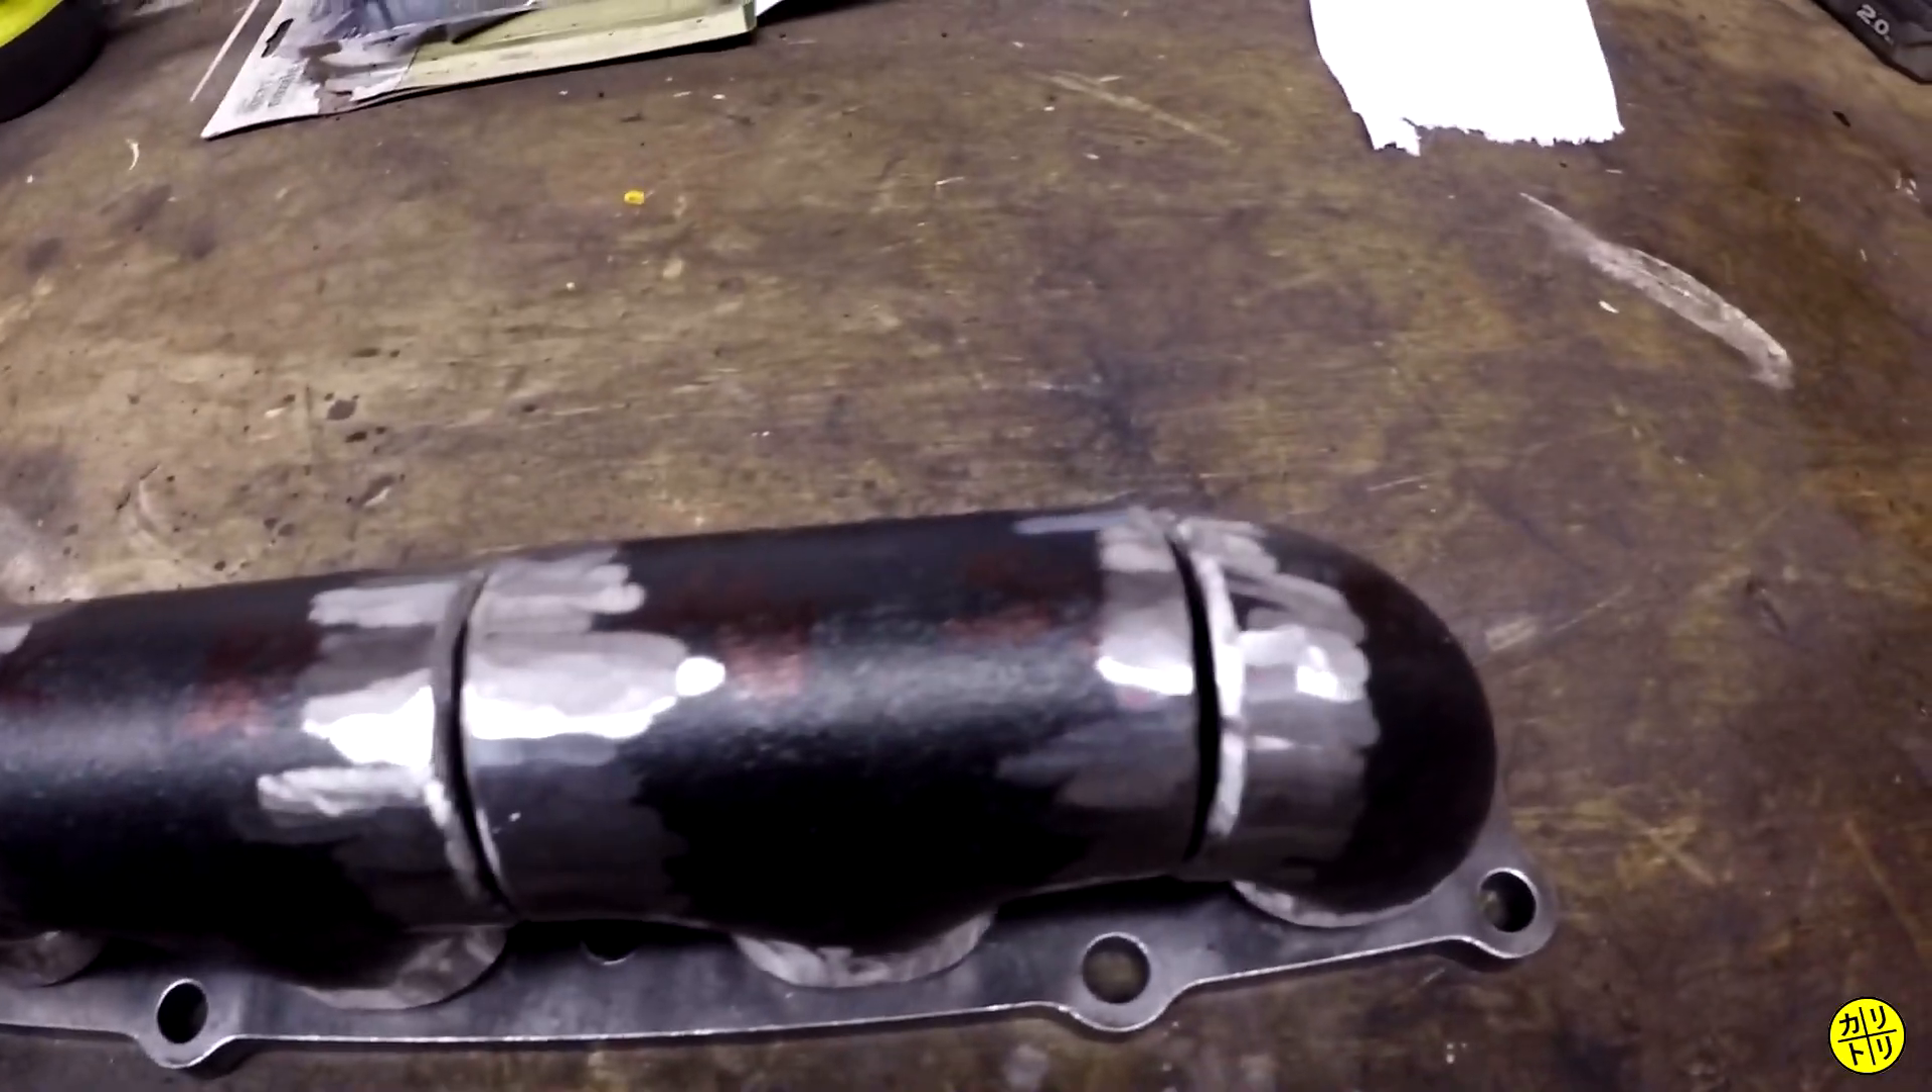There's a little bit of a gap but i hope that can be filled up with weld.